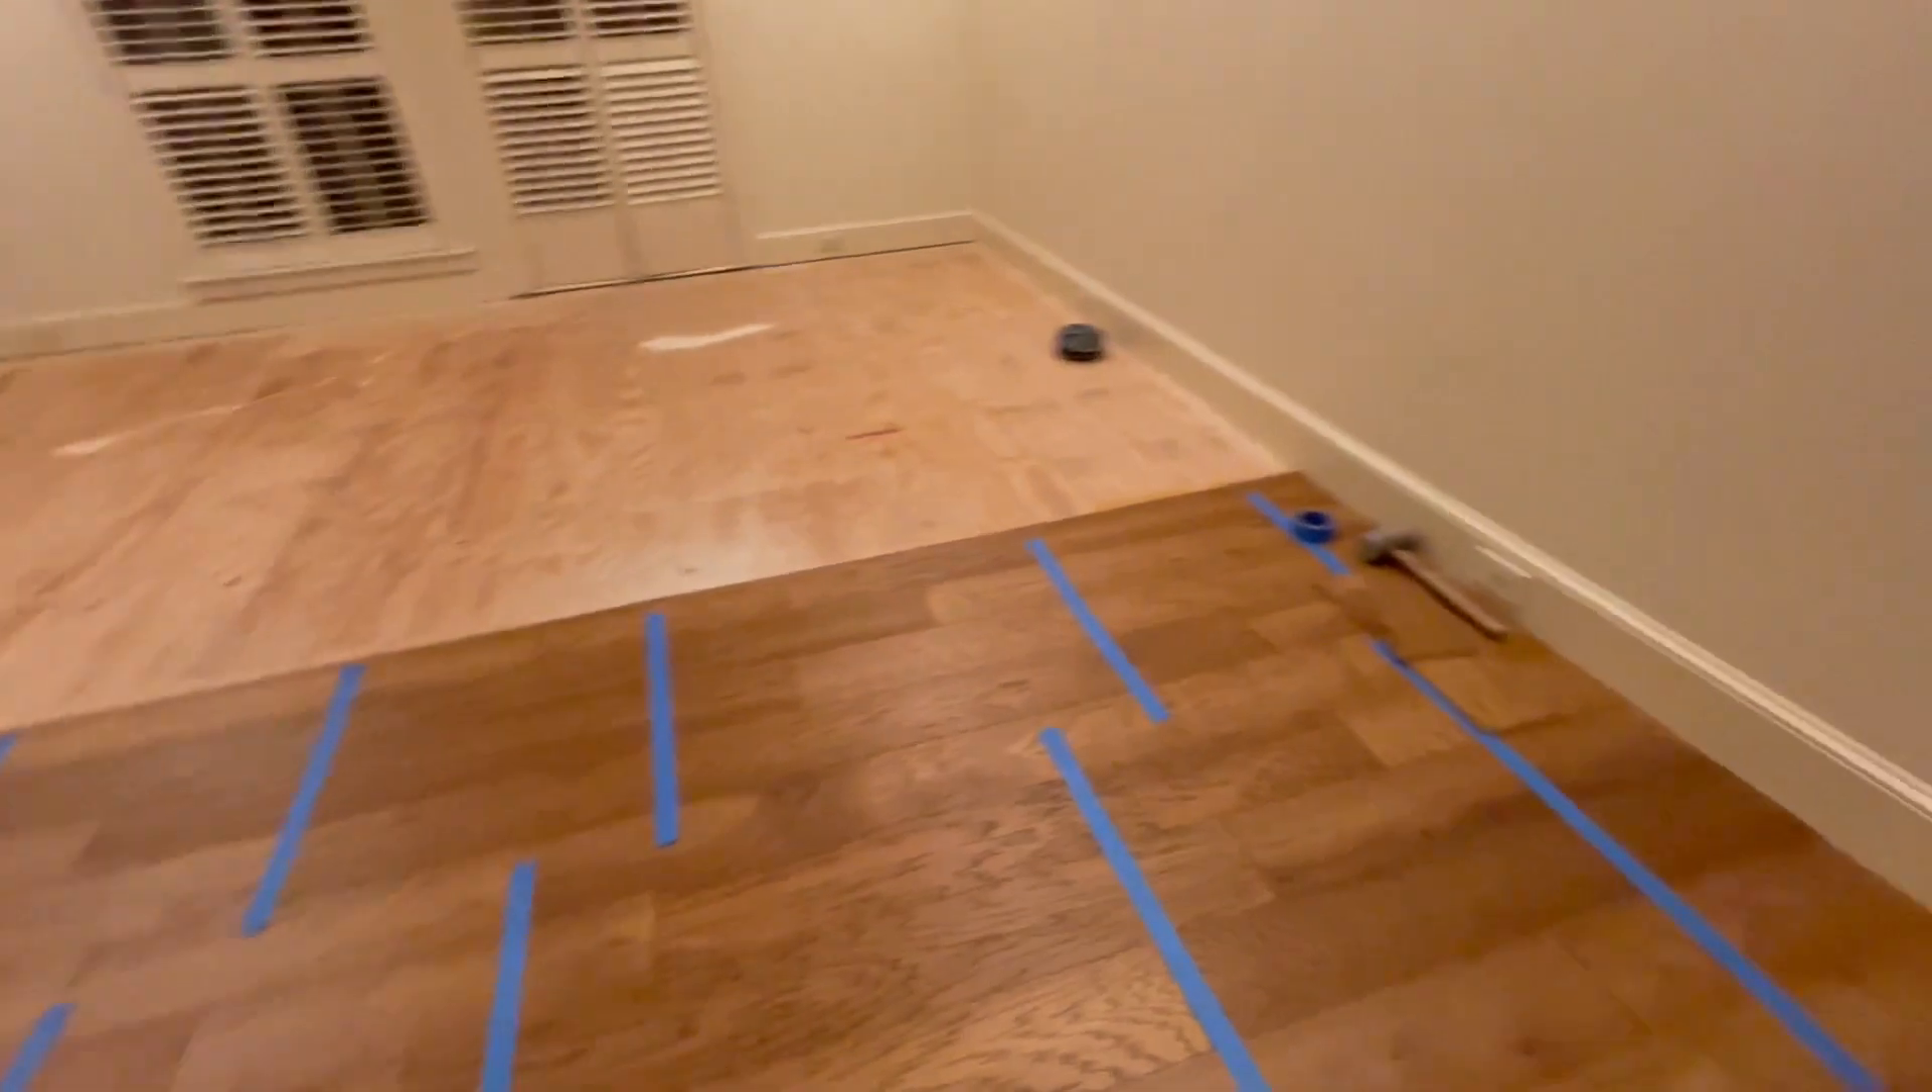We got halfway done on the hardwood.